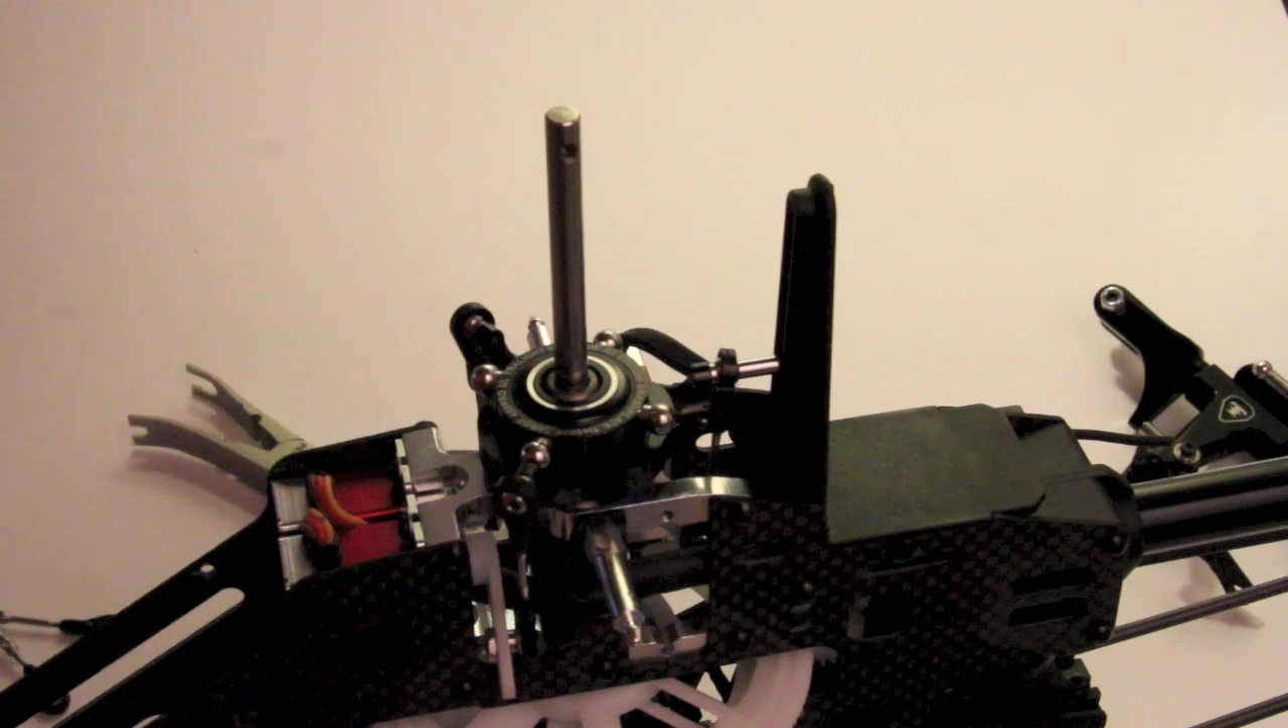And now basically what I have is a bare main shaft with just the swash.